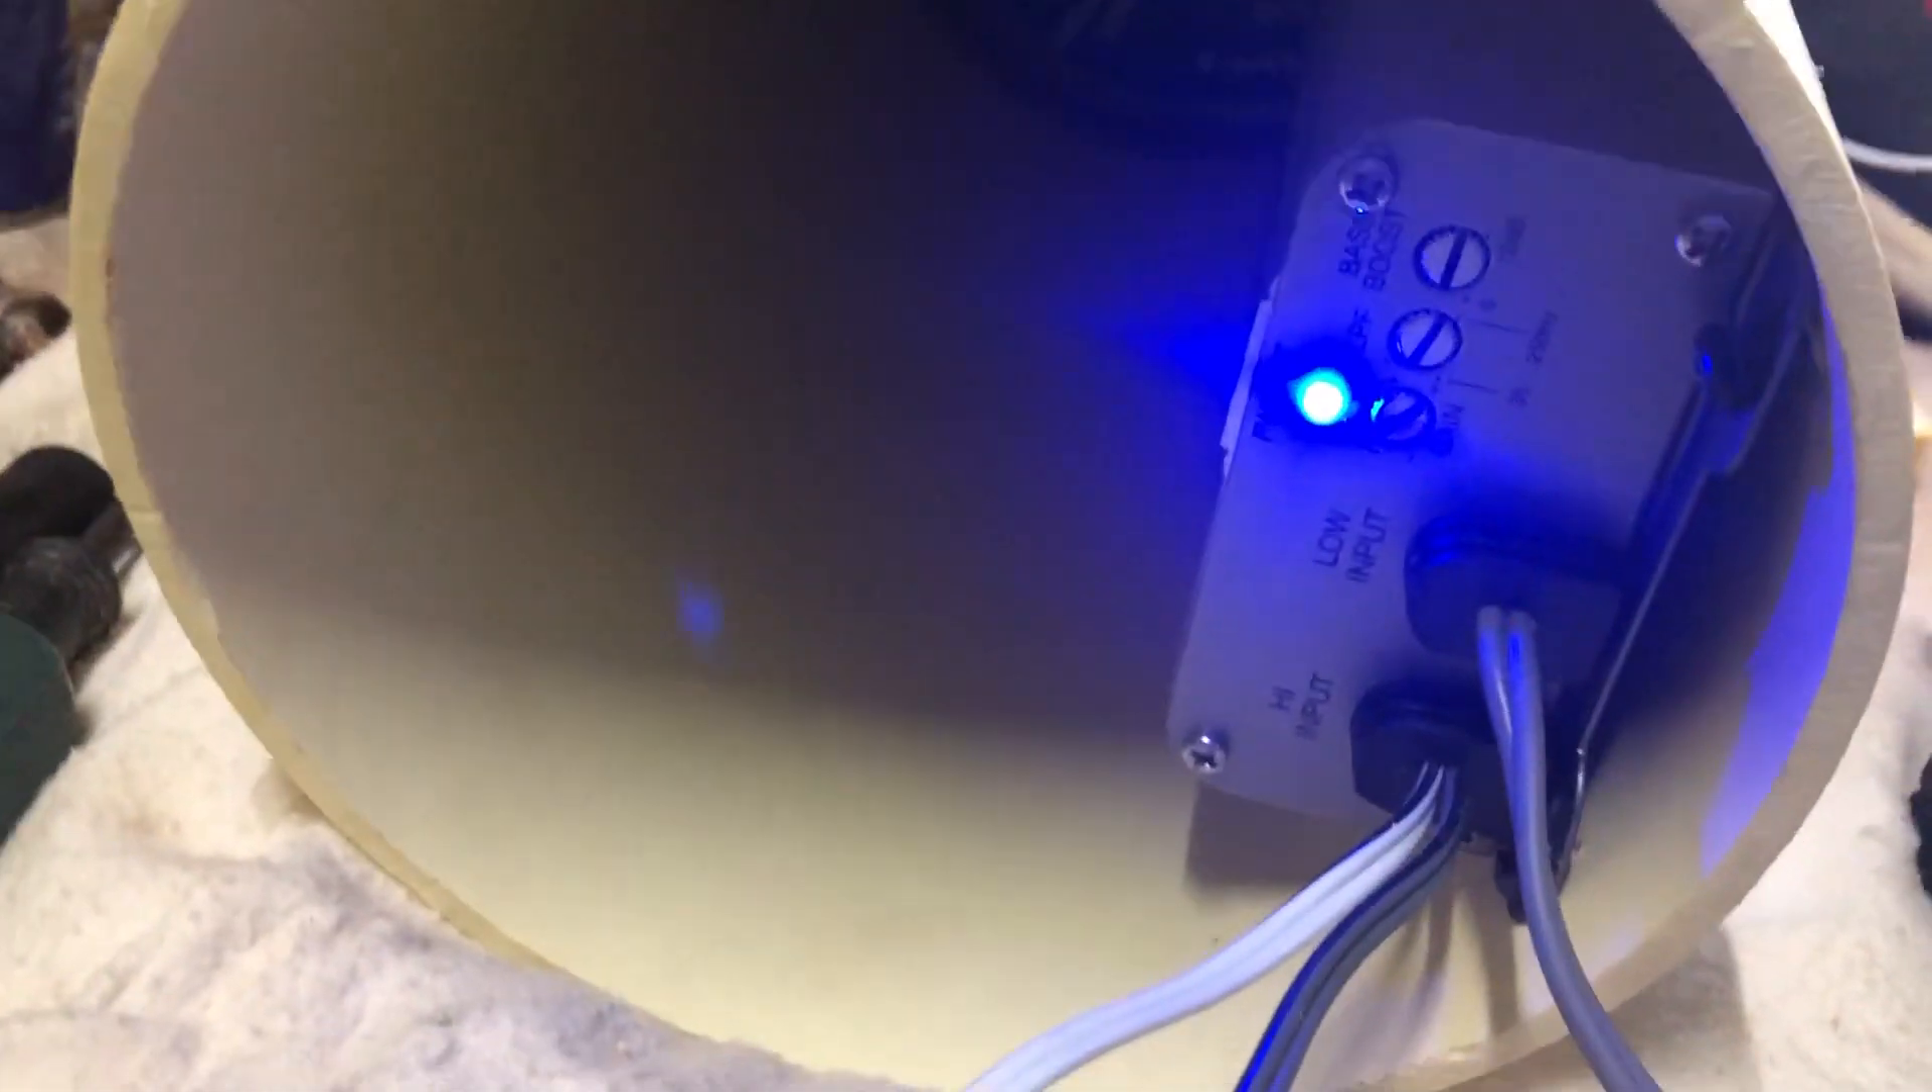The amp is just tucked away in the tube right here.